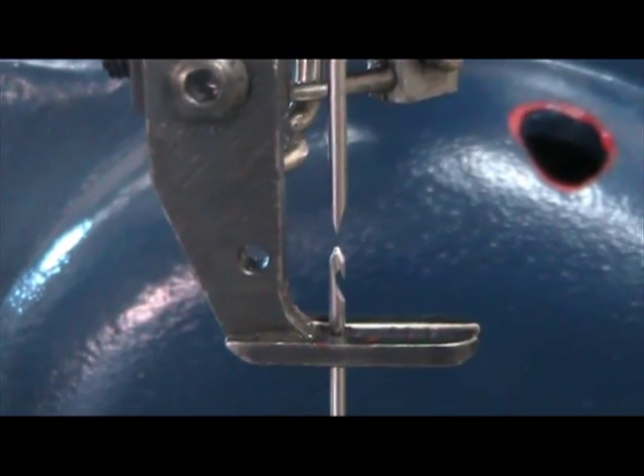And now we have our alignment of our needle and awl directly on top of each other.